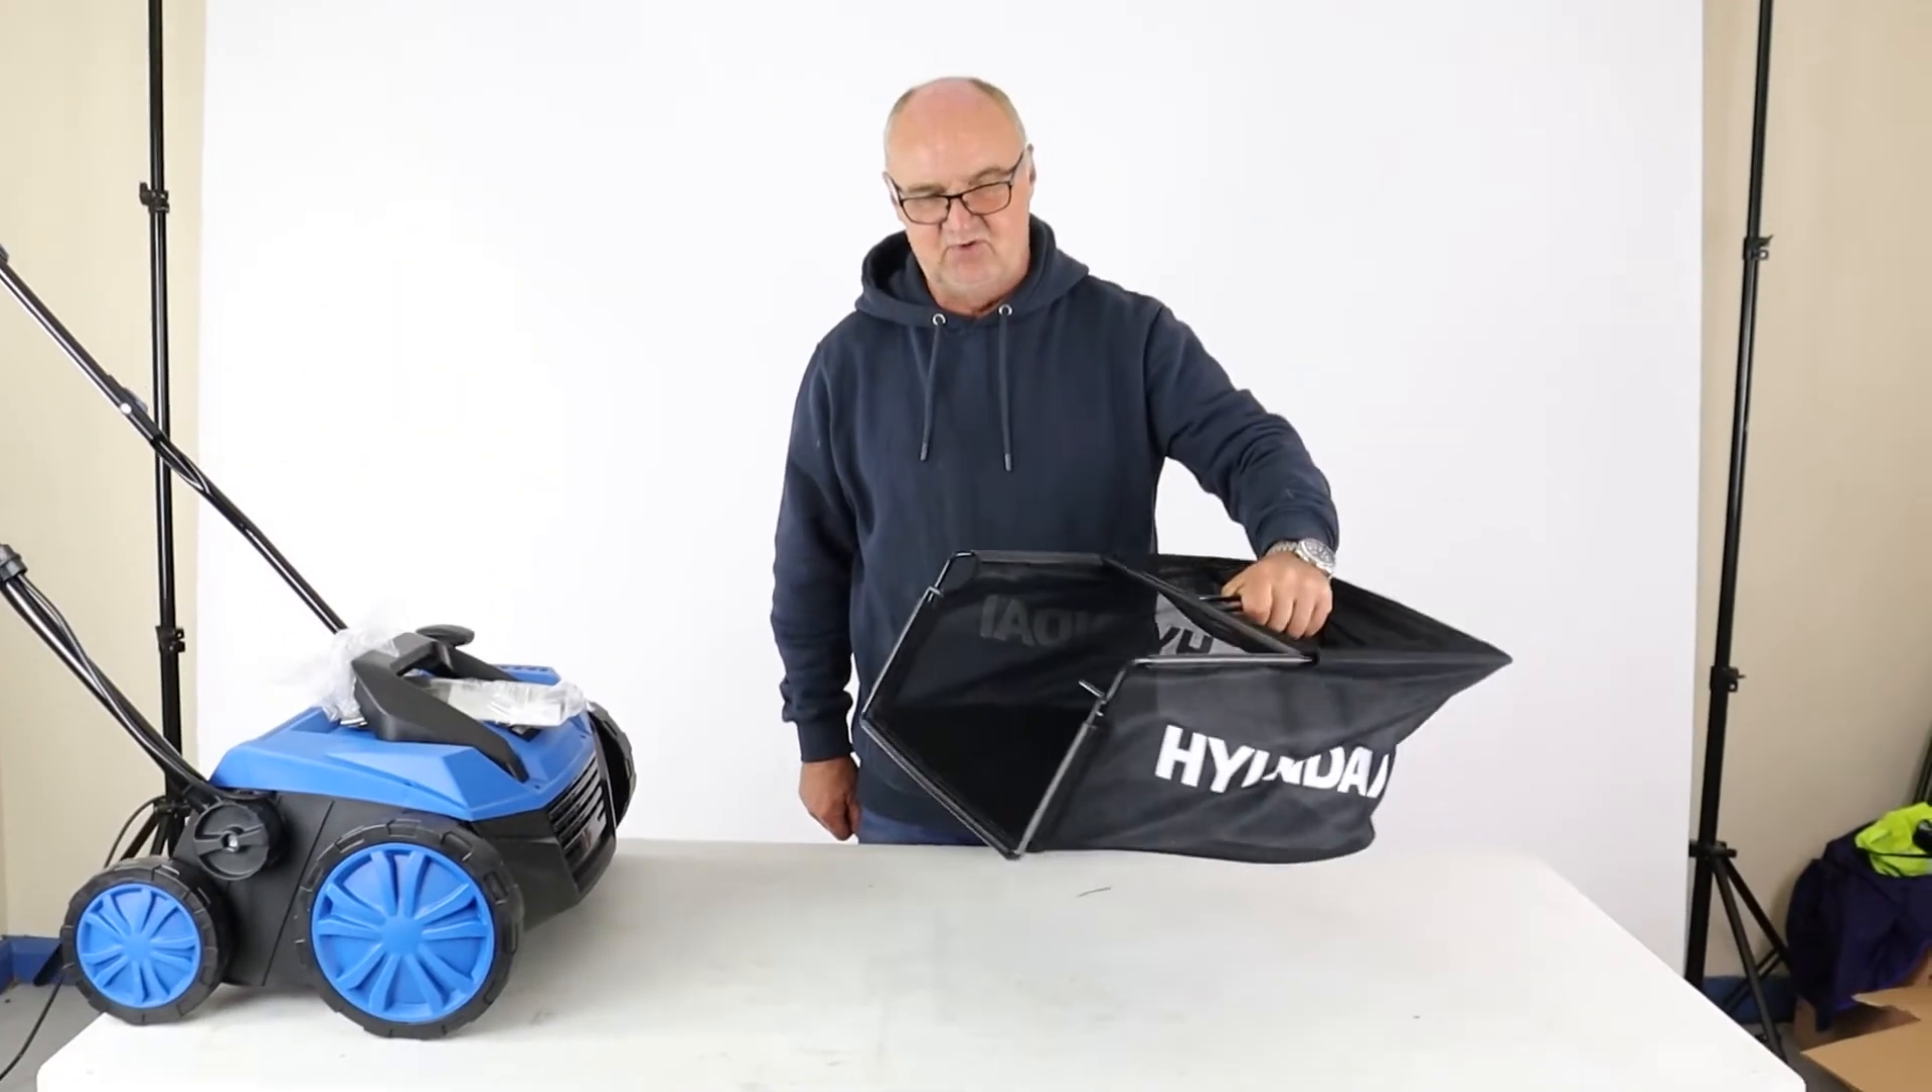There we are. That's the bag or collection bag completely assembled.